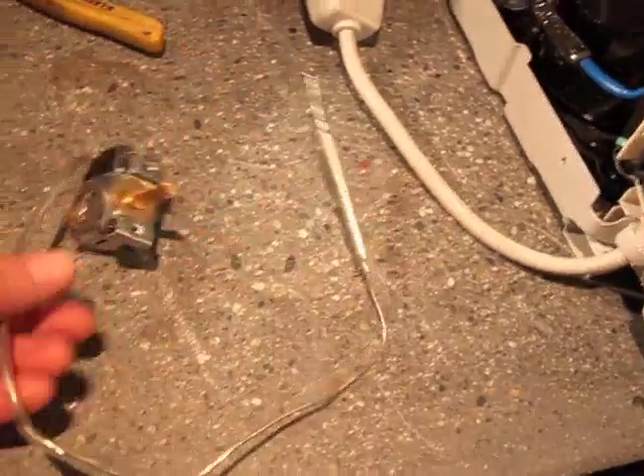So here's the thermostat pulled out.